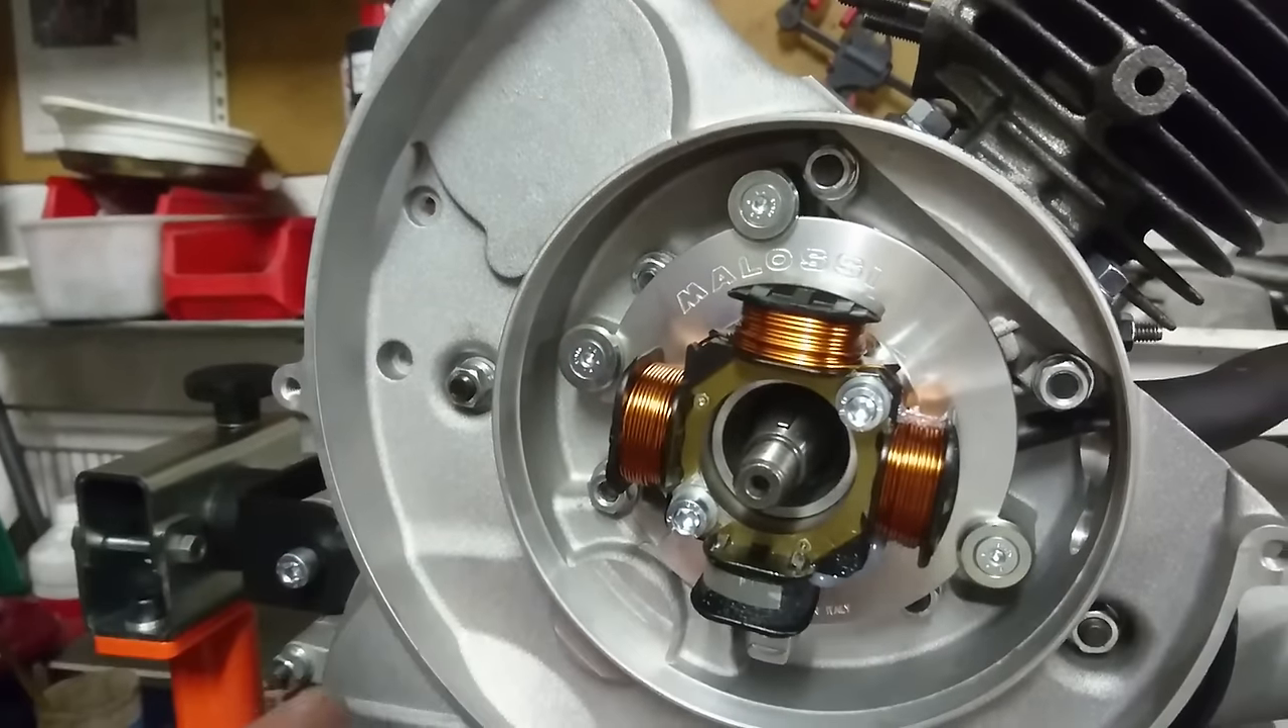Die Zündgrundplatte haben wir montiert und festgeschraubt.